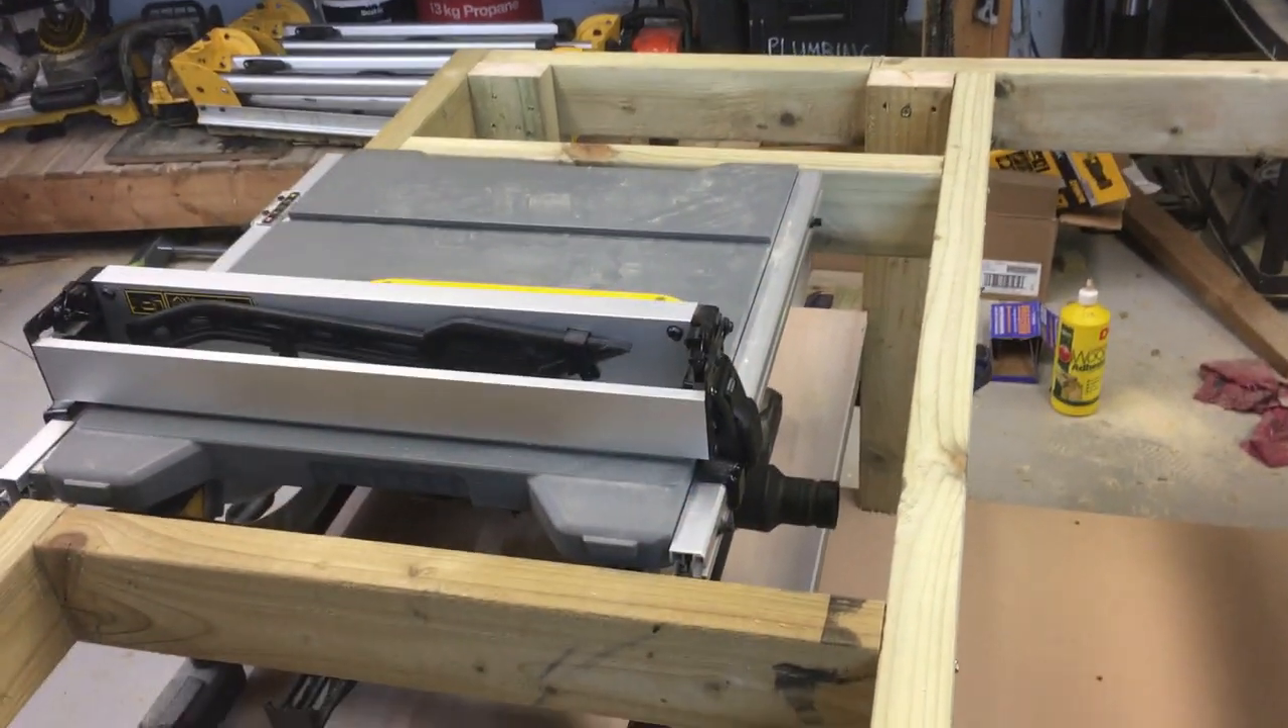We've got the two members in either side of the saw.